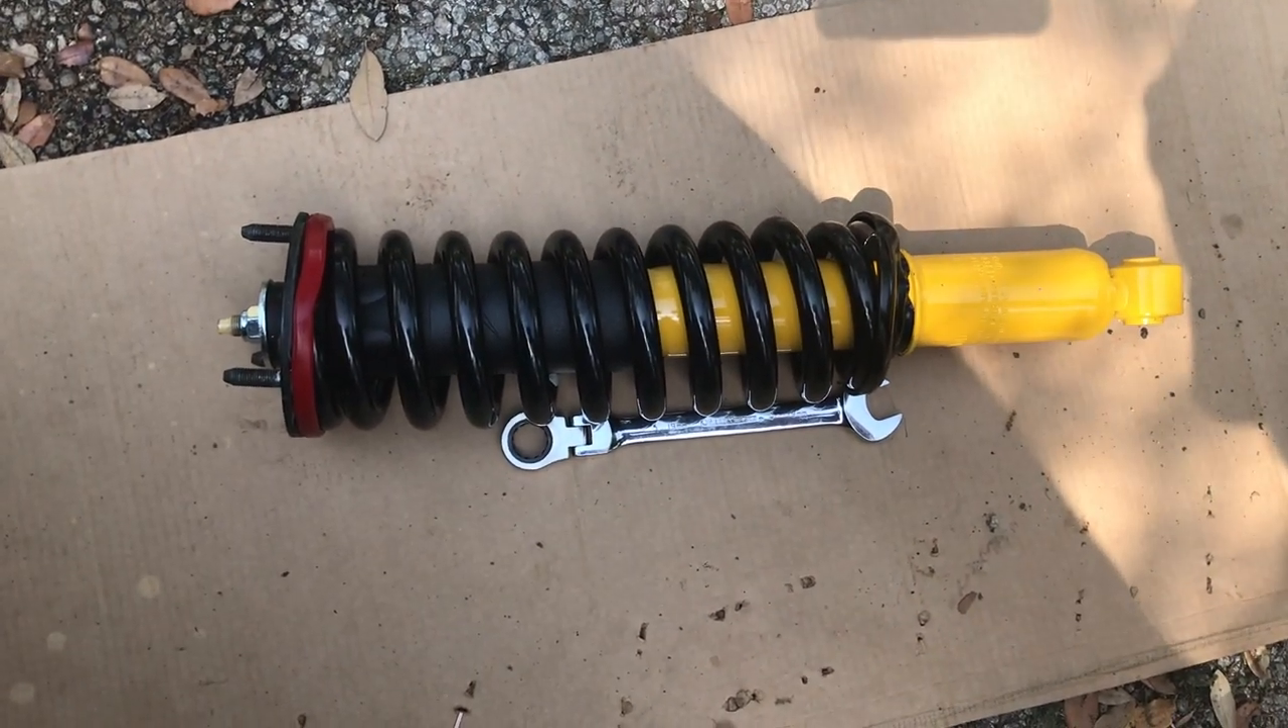We have our new old man emu shock with the 2887 spring. We have our new poly insulator. And we've got it all mounted up.